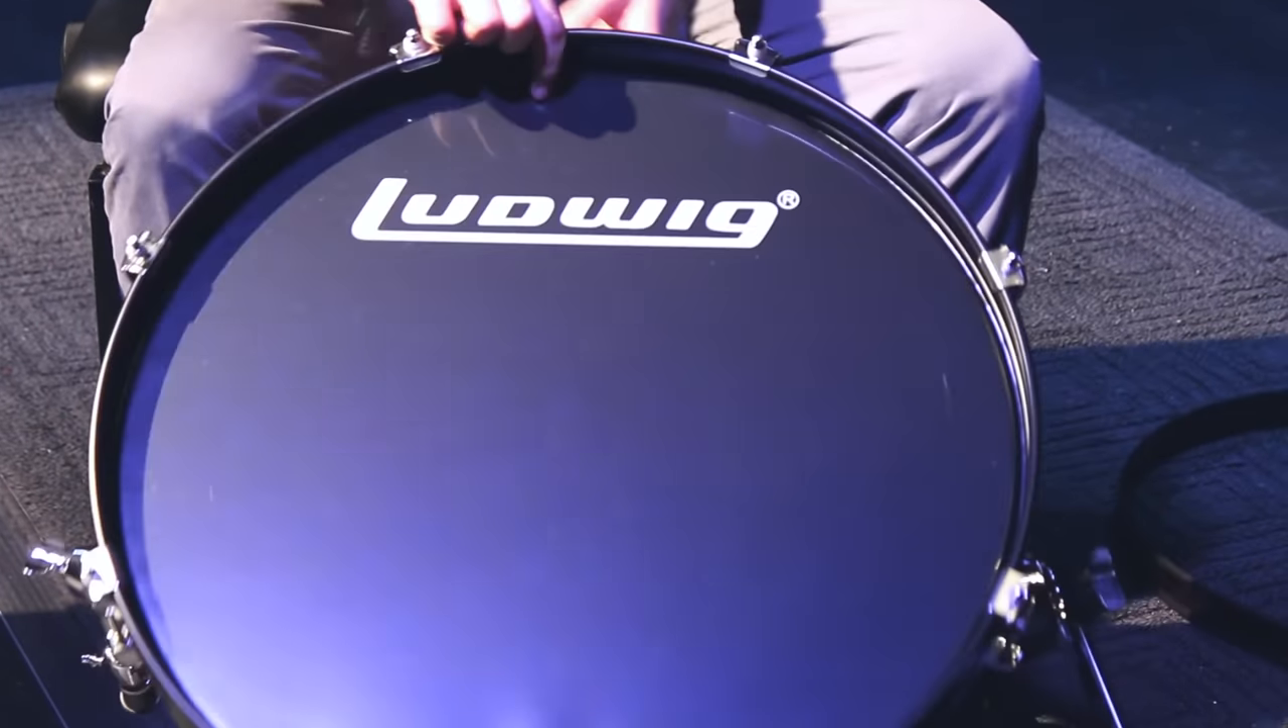Okay, so we've got the front head on the bass drum.